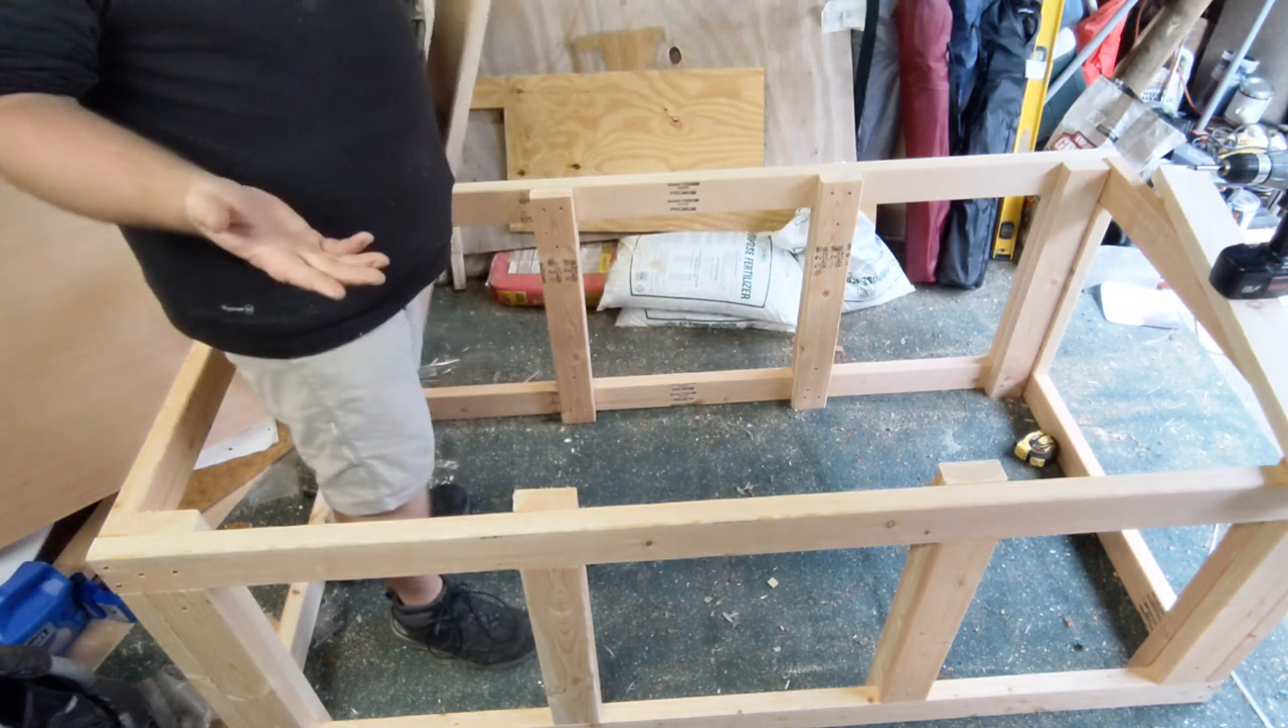So, braces are on here. Corners are pretty much done.